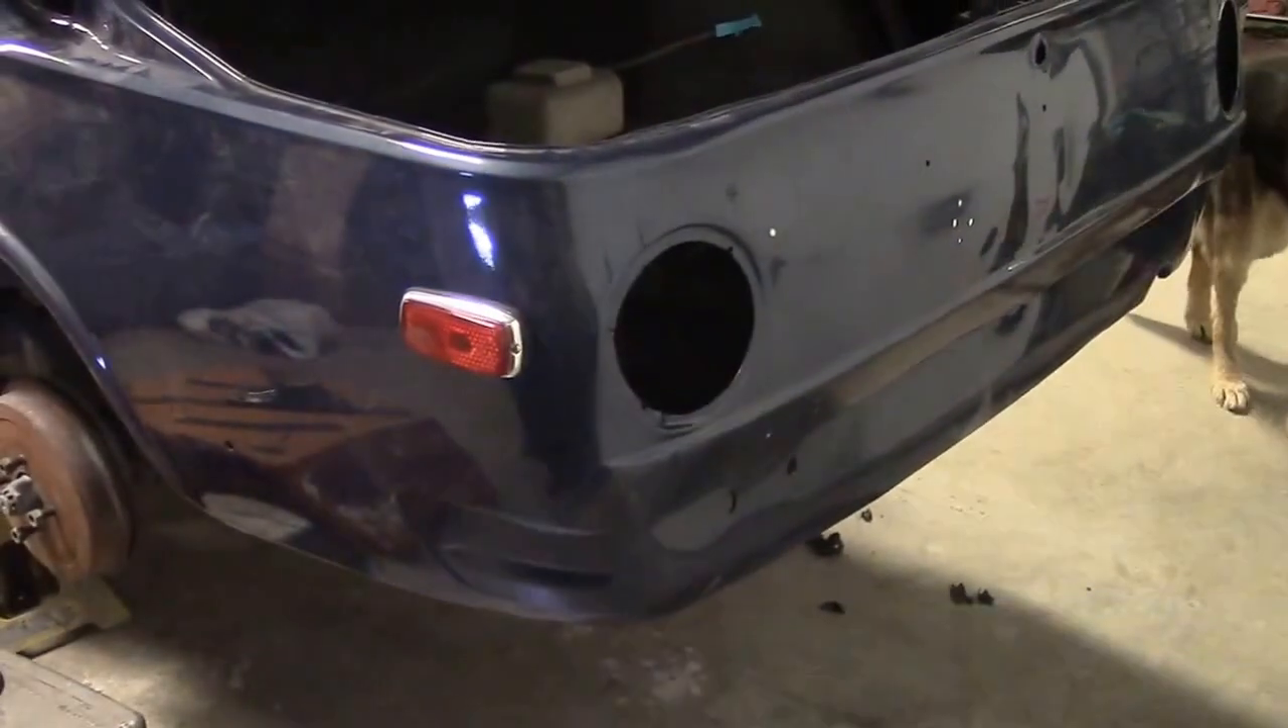And then when you come over here on the side, you can see we've got the marker light set in on the quarter panel here on the driver's side.